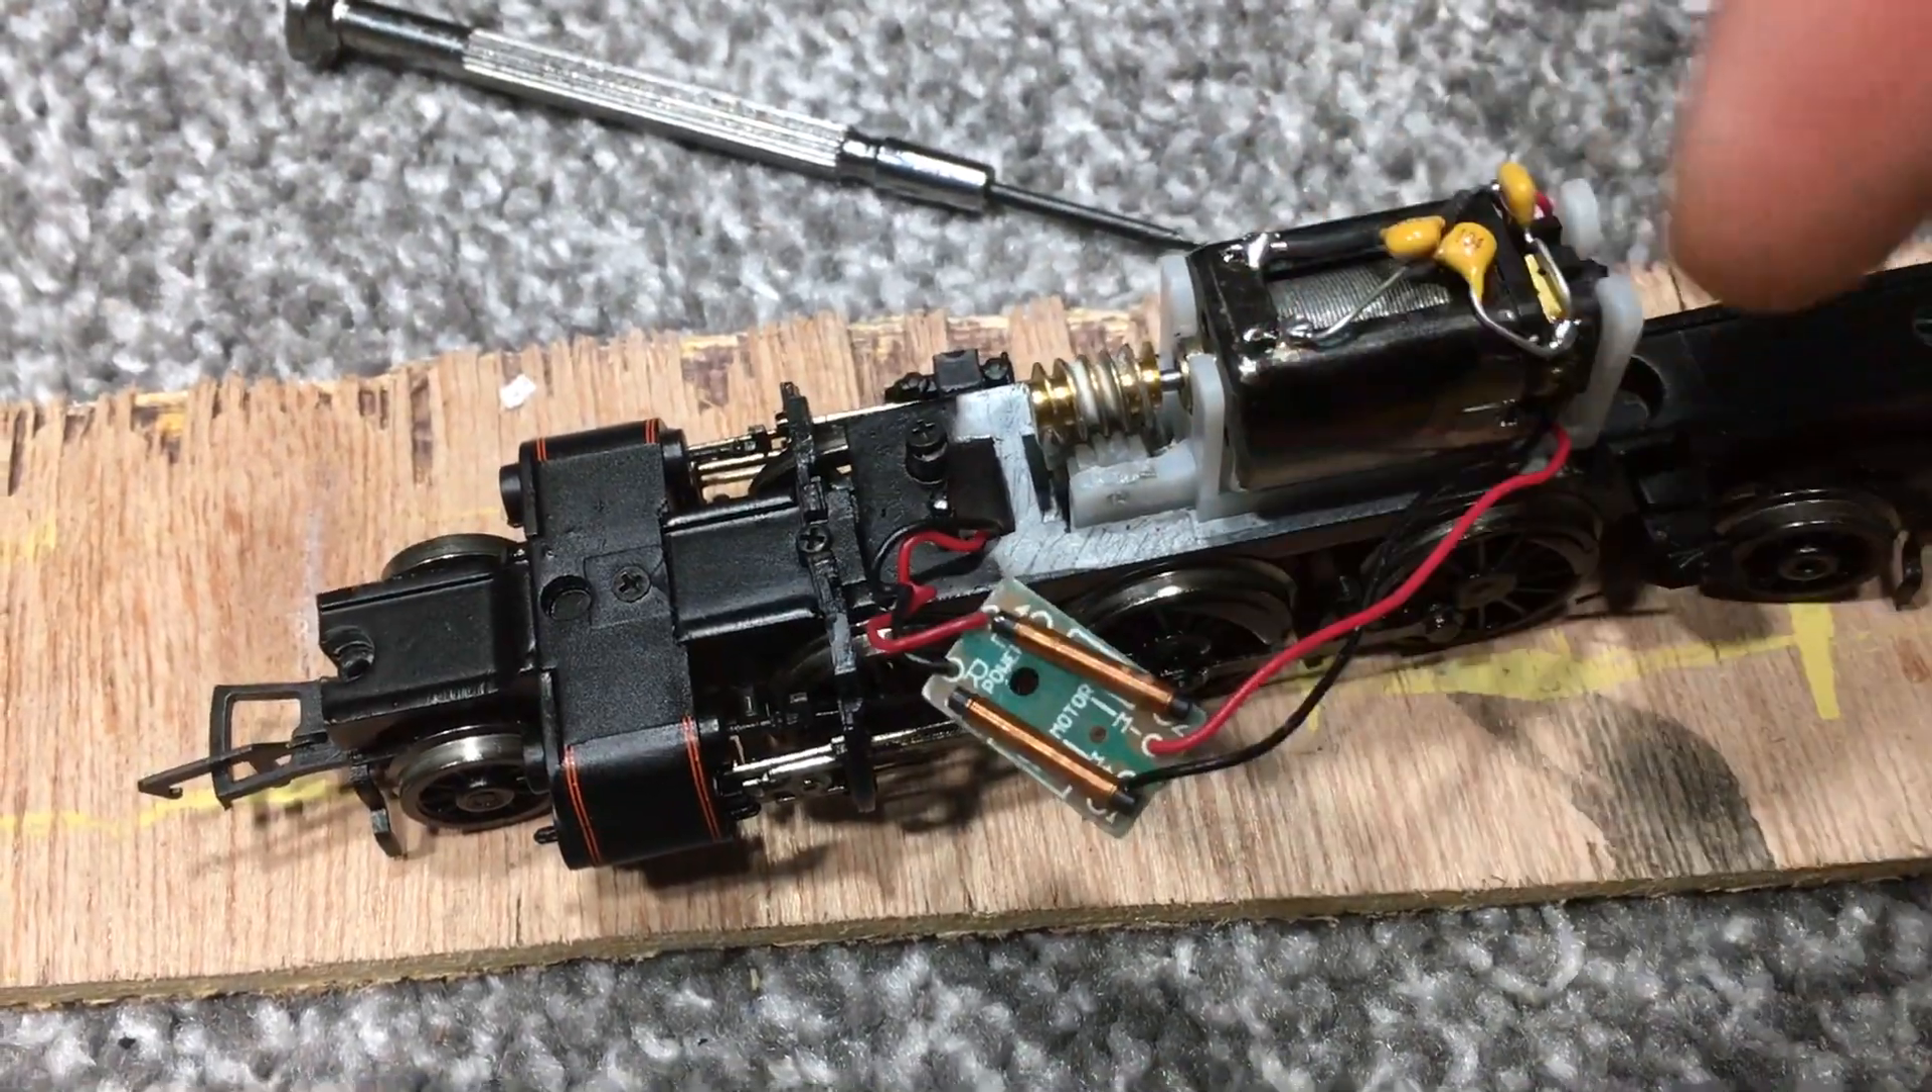I've just undone the screw just there to remove this piece of circuit board it's still connected on the wires.